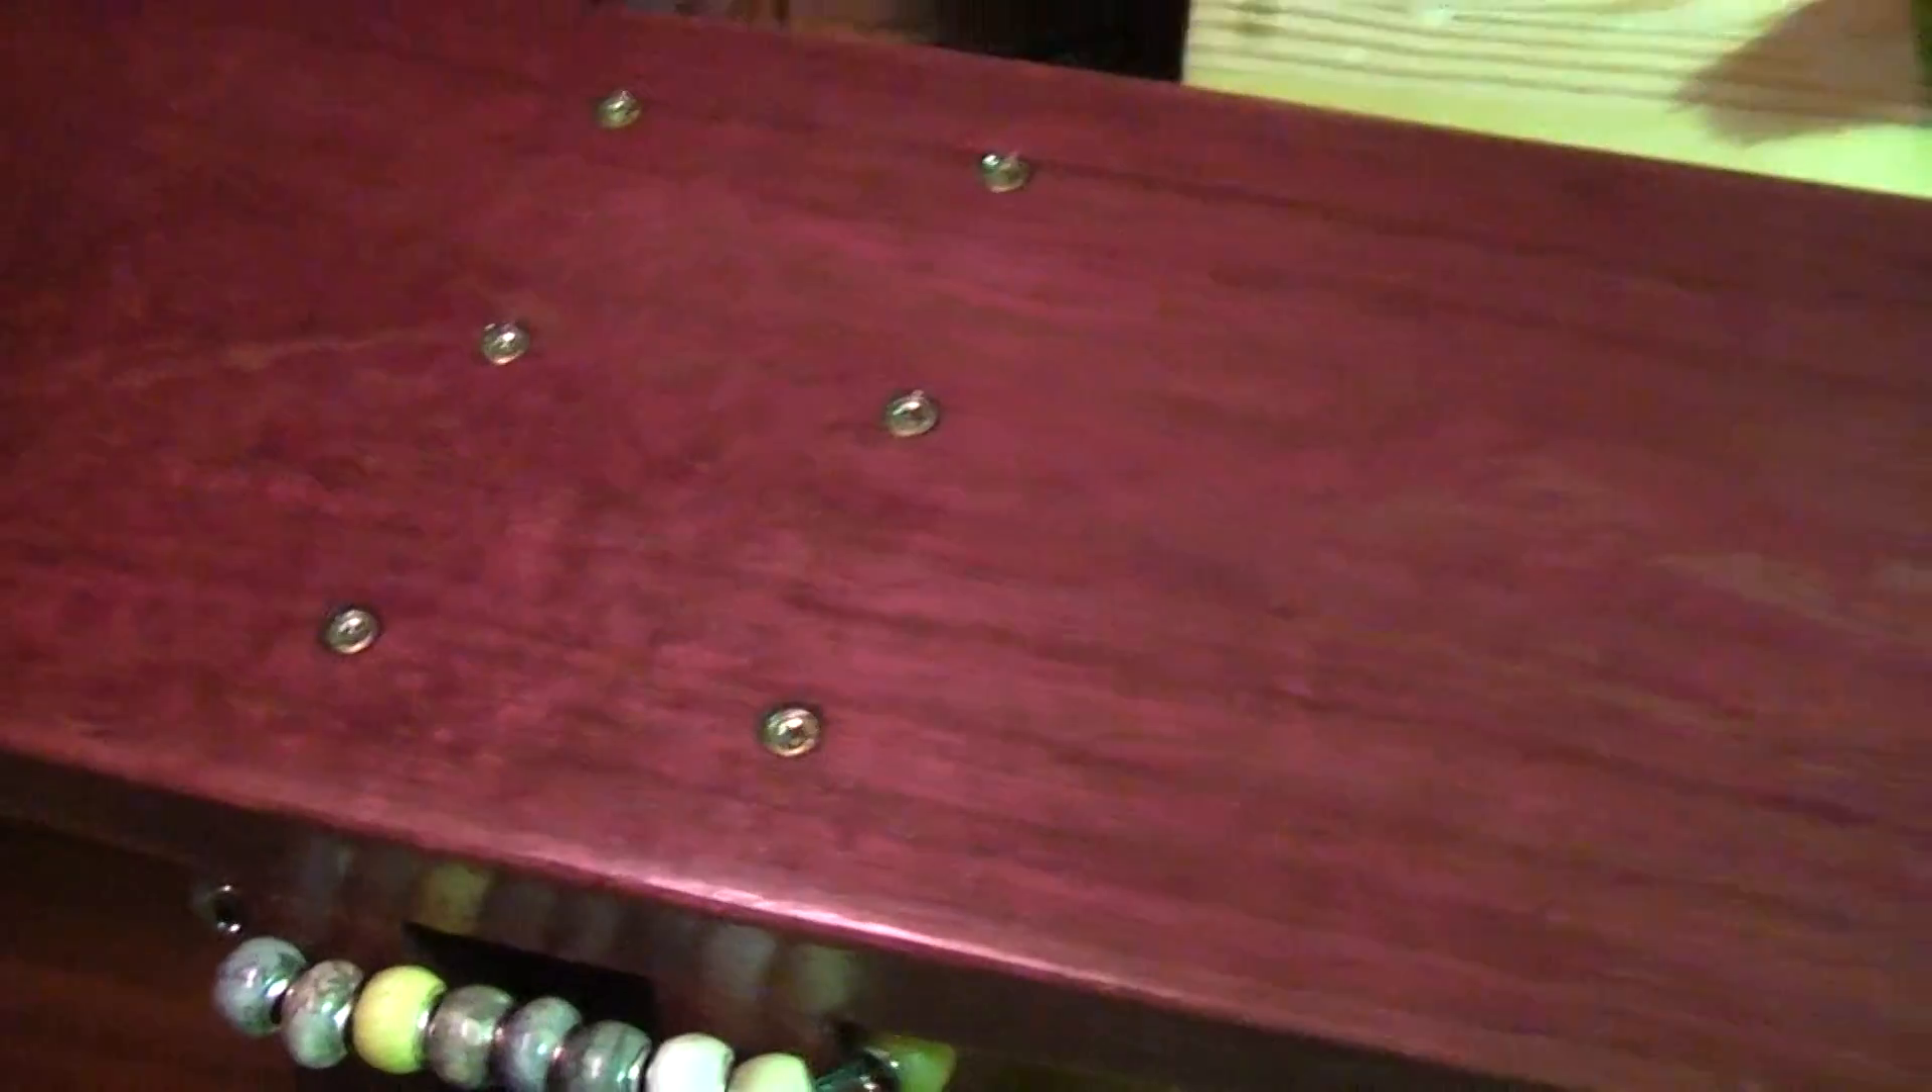The current design I haven't worked out so I just have screws showing right now because I don't mind on mine.